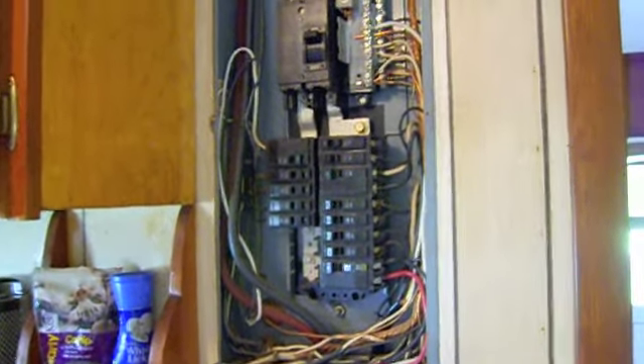All right, so I already removed the panel cover in the kitchen.